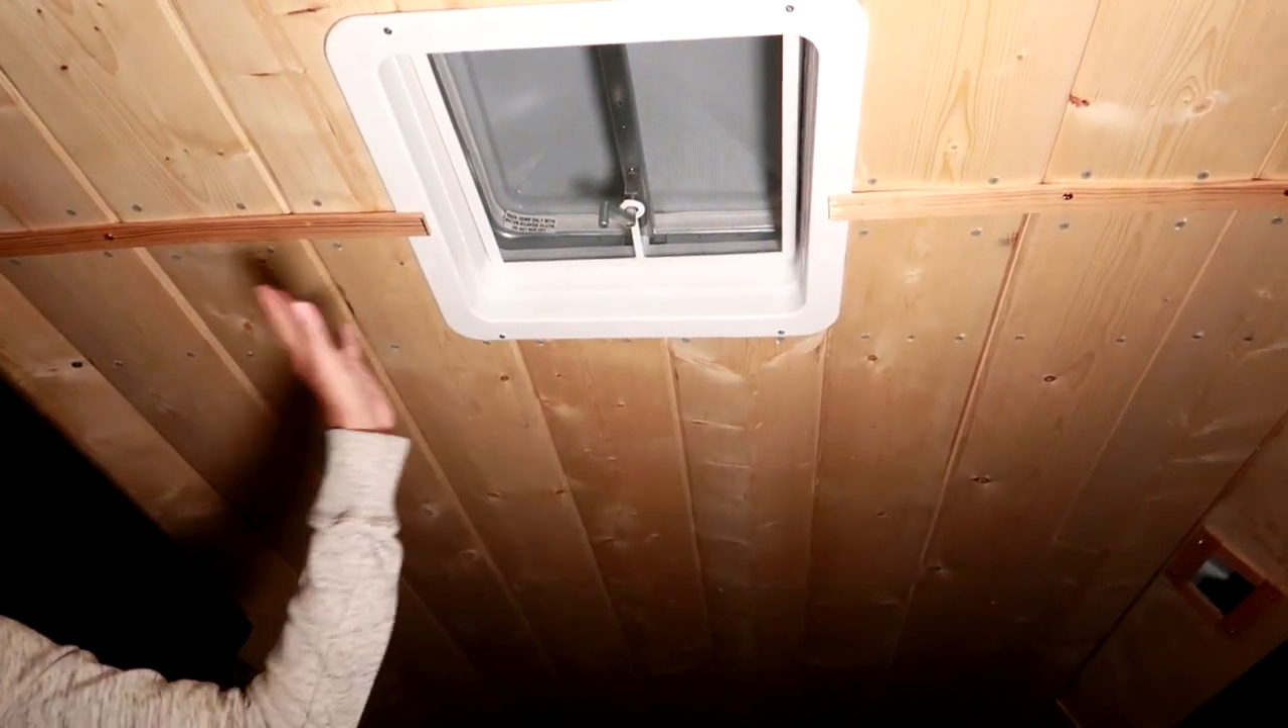We got the plastic piece up and the screws in. It's all finished.